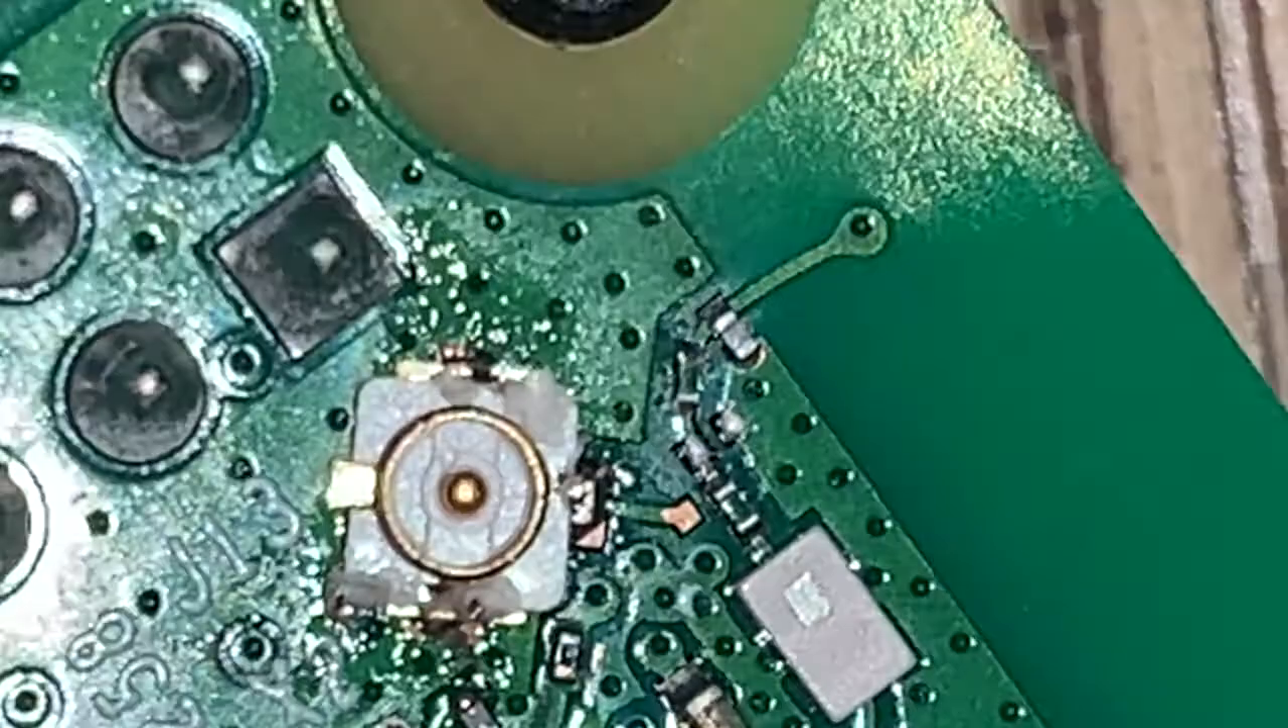This took two tries, as I broke the first connector when testing the mechanical connection, which did not pass the test, but I eventually got a connector in place.